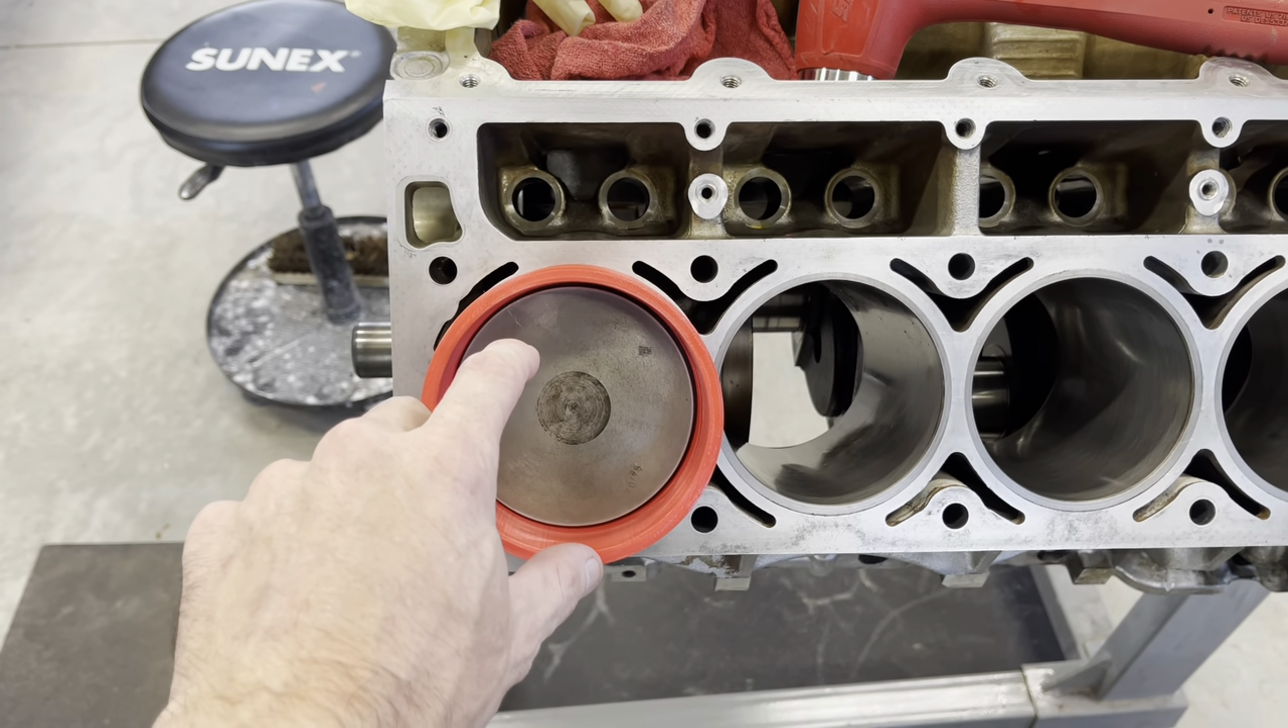As you can see i've got the number one piston started in number one cylinder i've got my piston ring compressor installed on here as well.